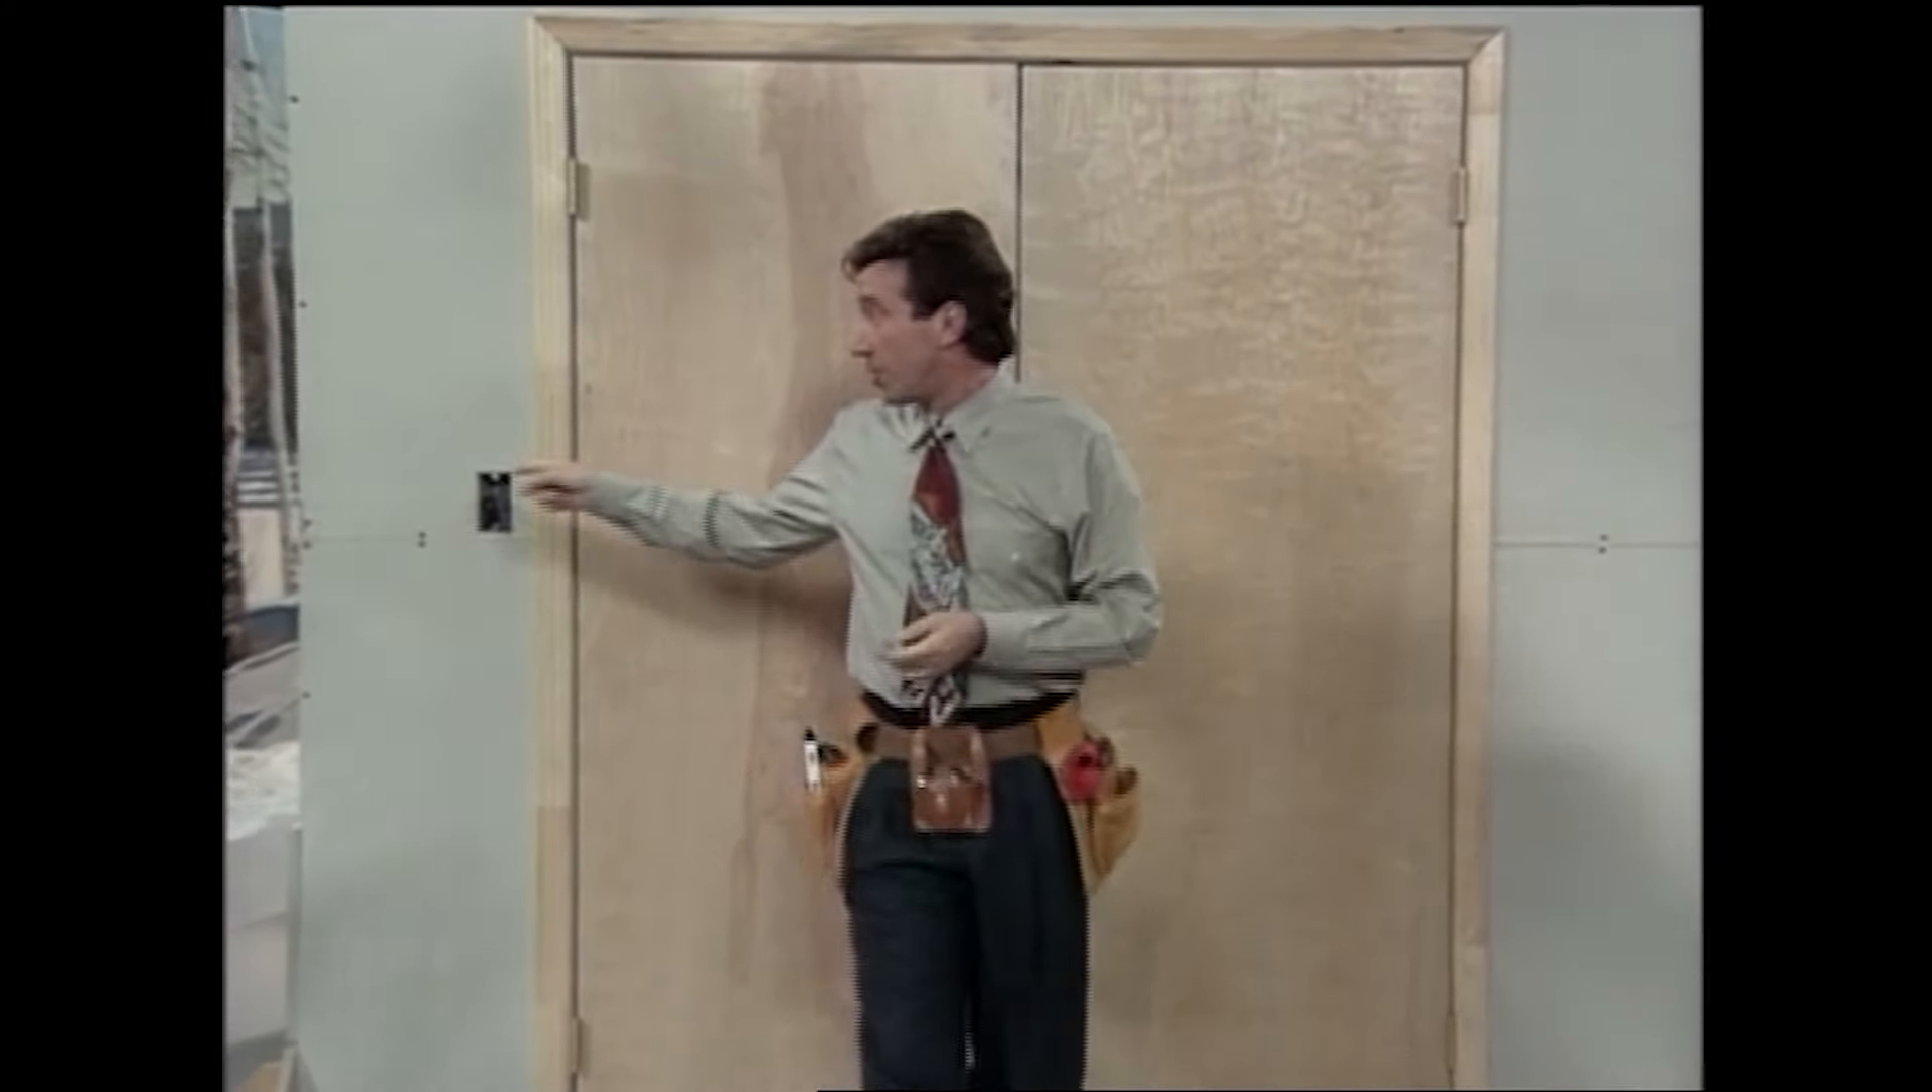We finished putting in that door, and something is still missing. The light switch to our beautiful chandelier.